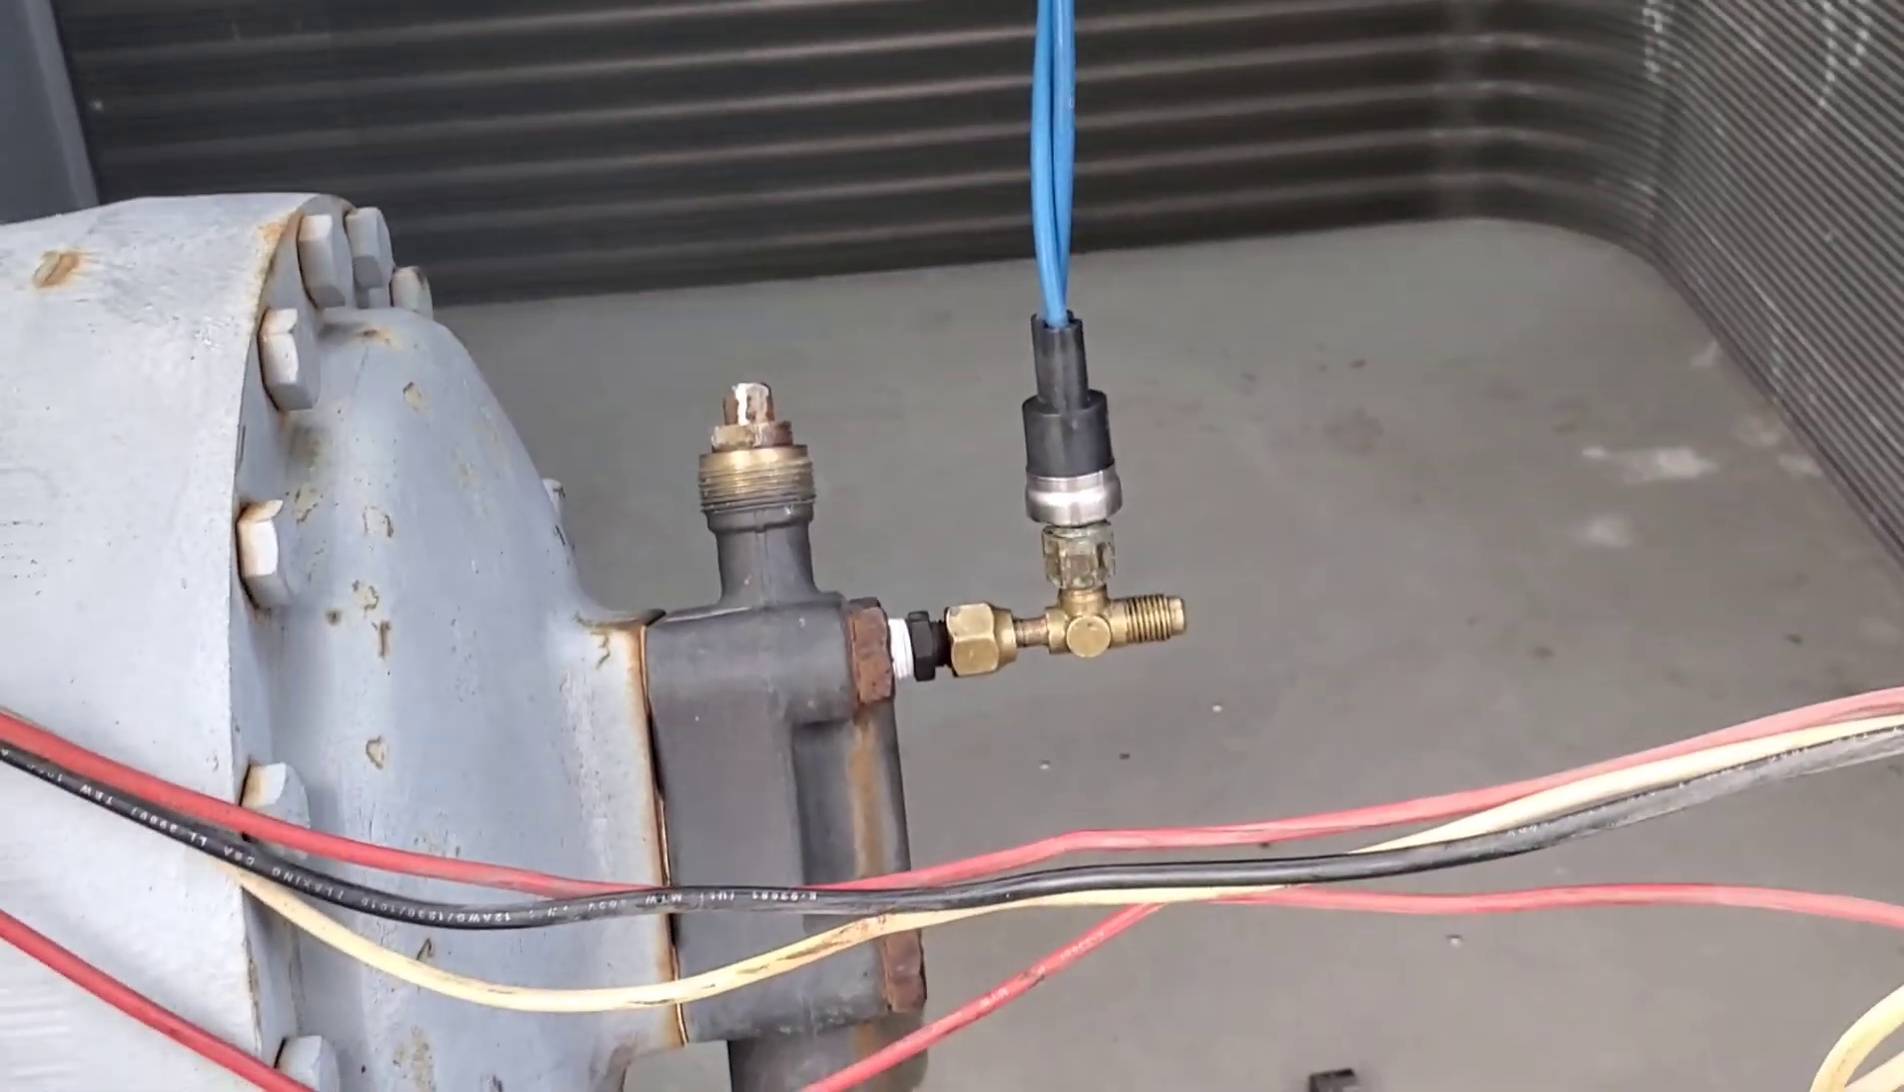So for now what we've done with this low pressure switch is we have added a swivel T right here and added the switch here.